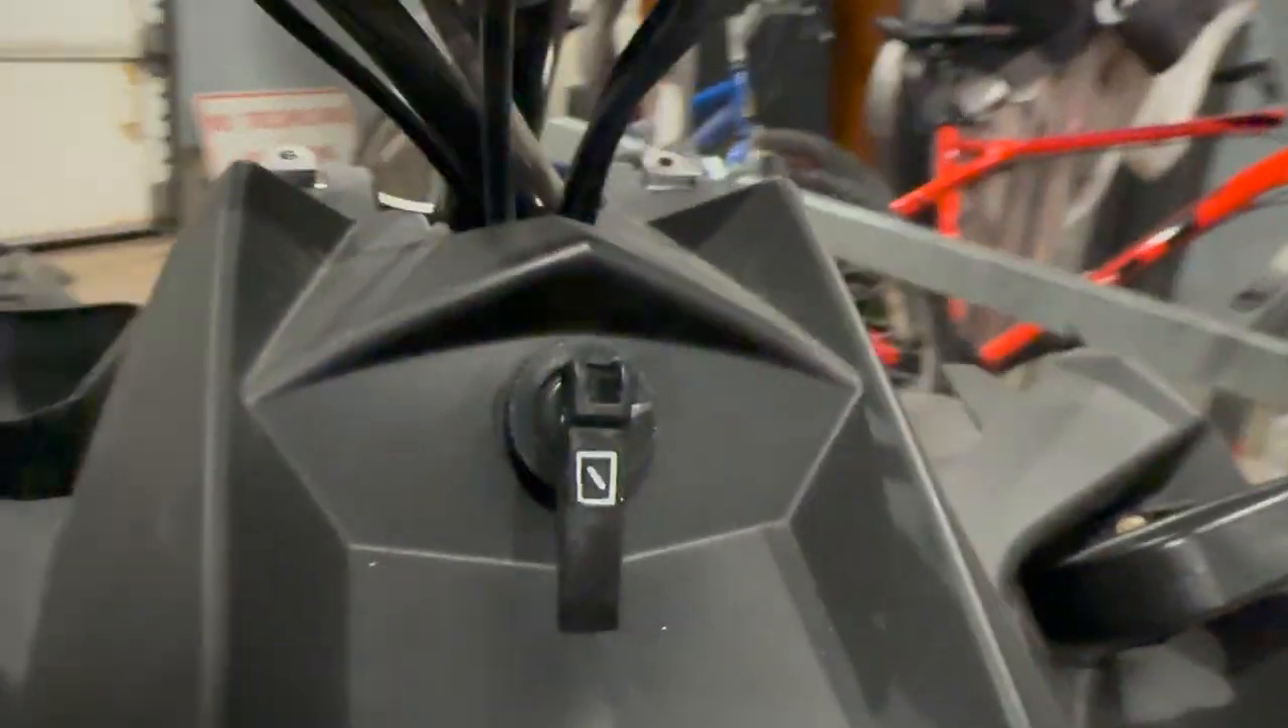Alright so now we've got the lever installed for the choke and it is fully functional operational.